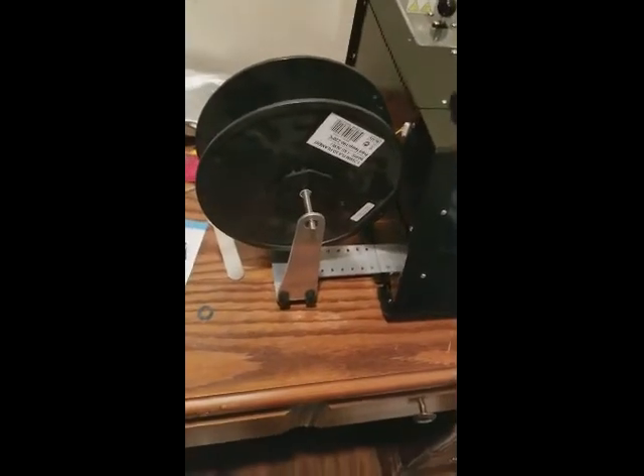As you can see, got the crank in, got the spool on.